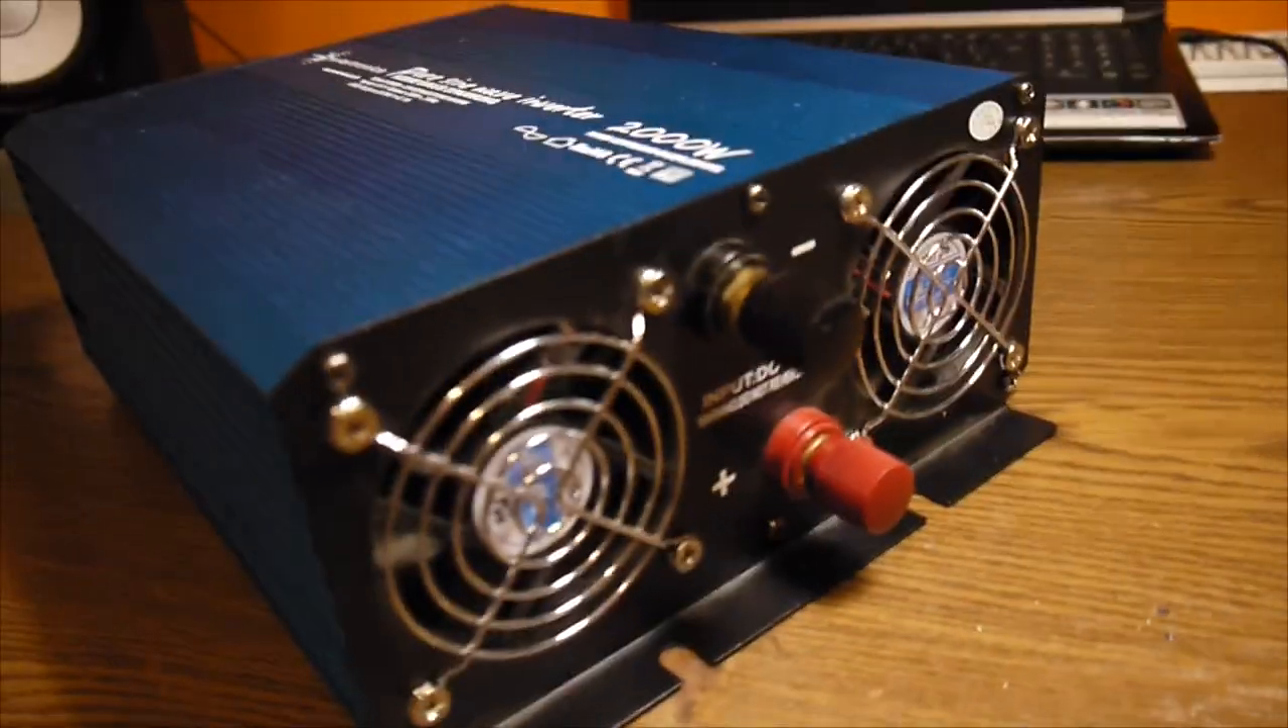So the screws are back the case is looking absolutely great.